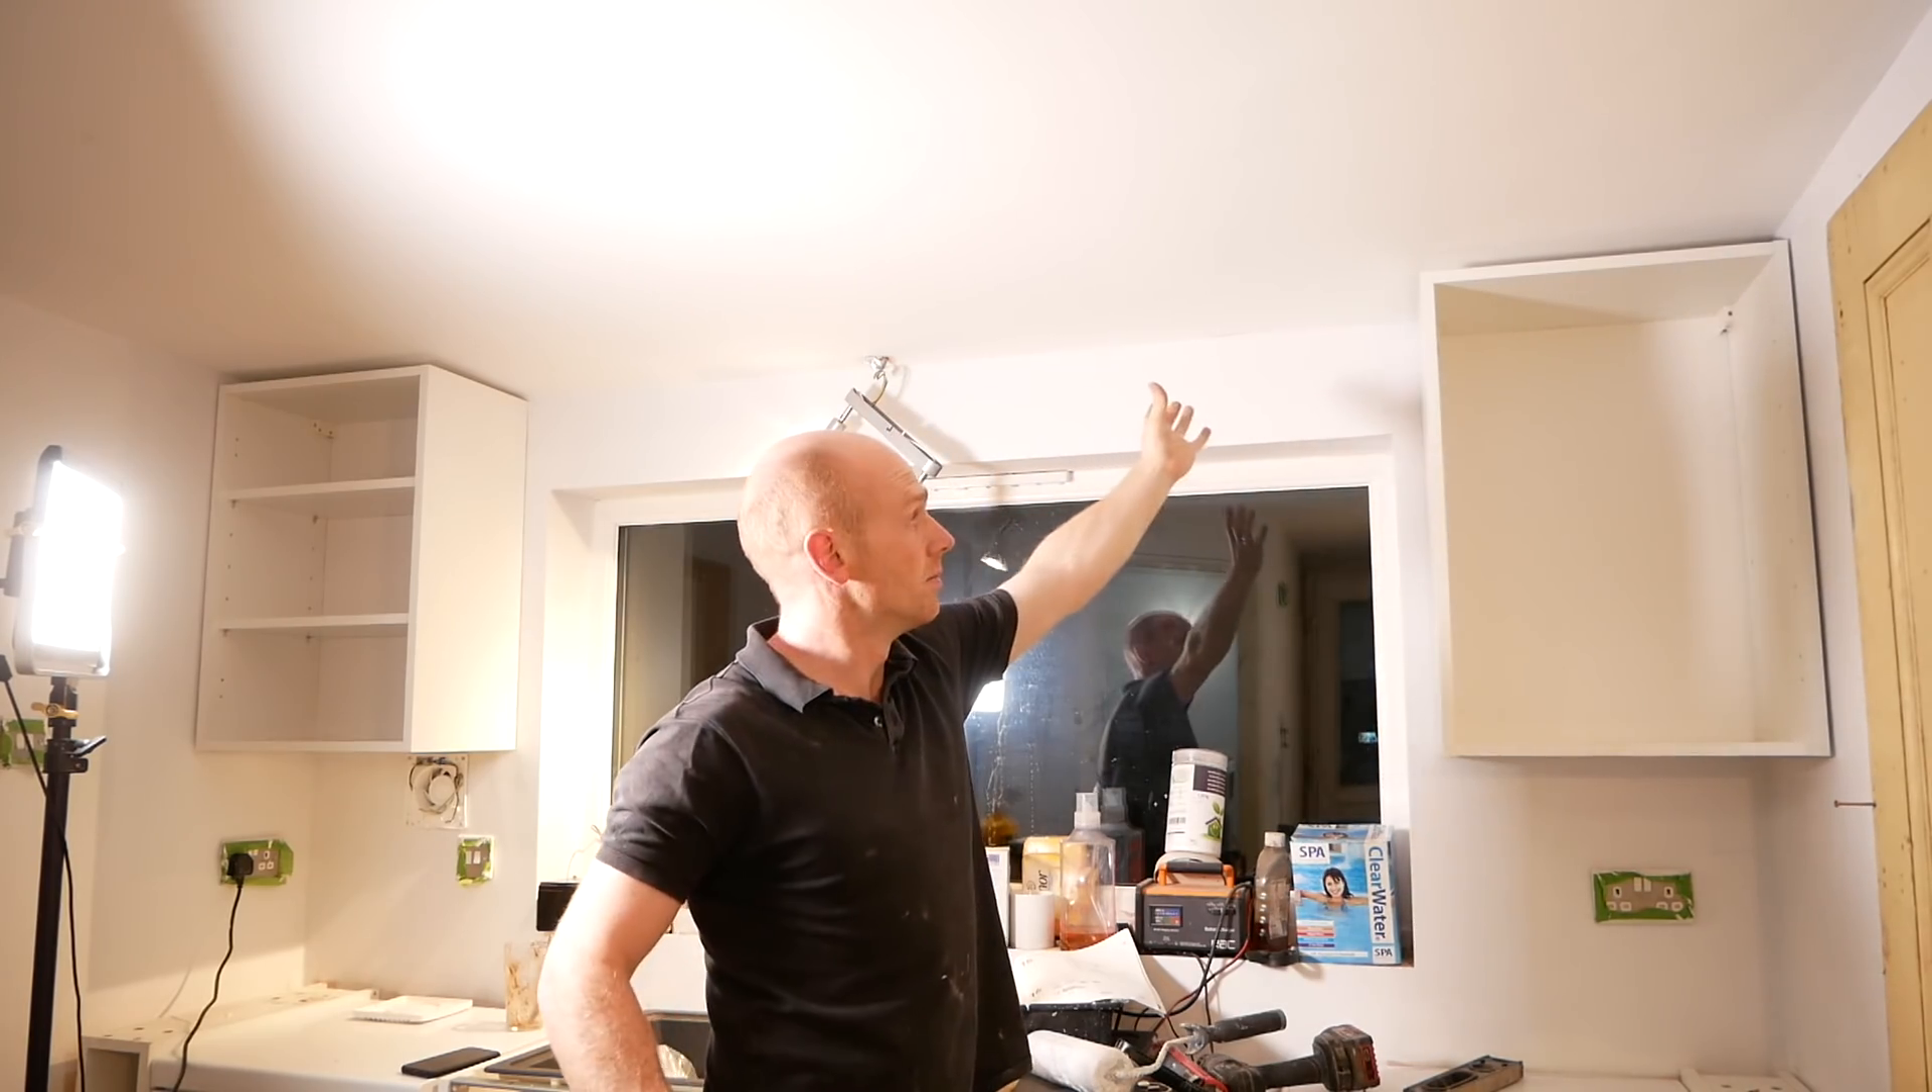There we go it's not pretty we've got both cabinets up.